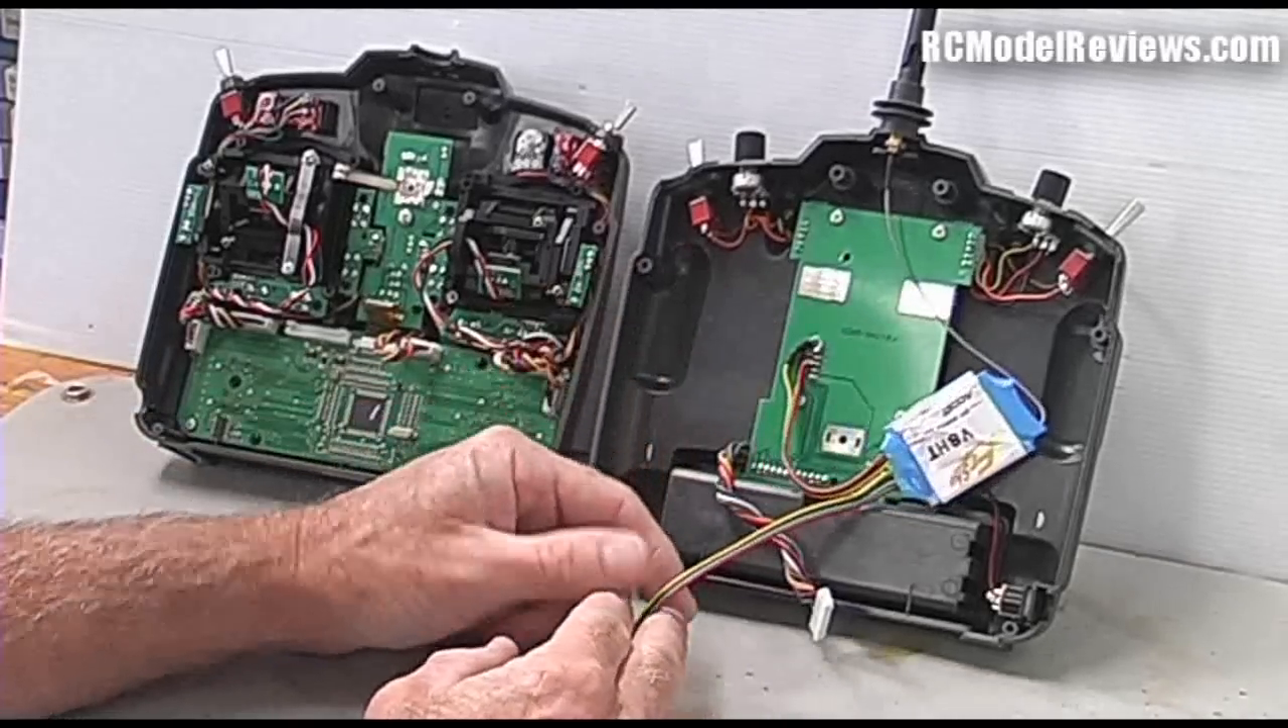Now we have our module it's wired in but we need to mount it.